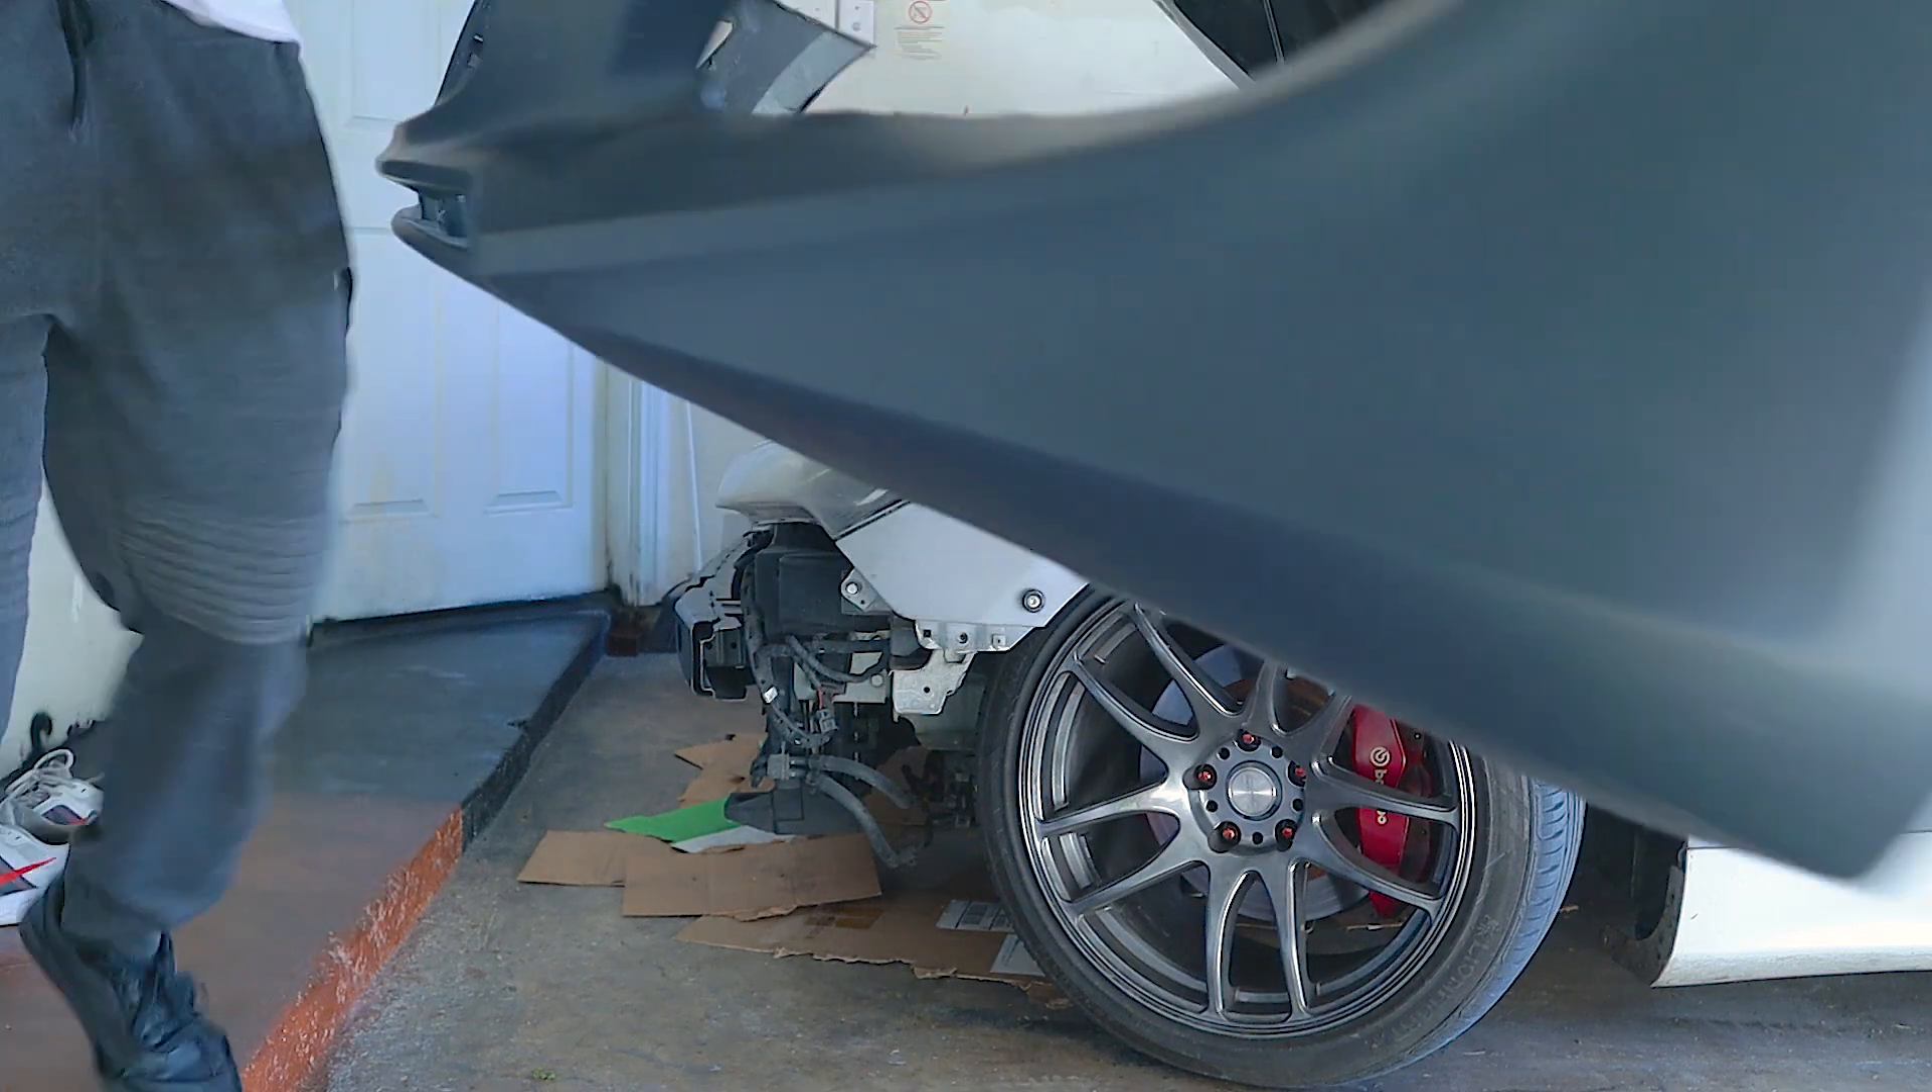All right, the front bumper is now off.